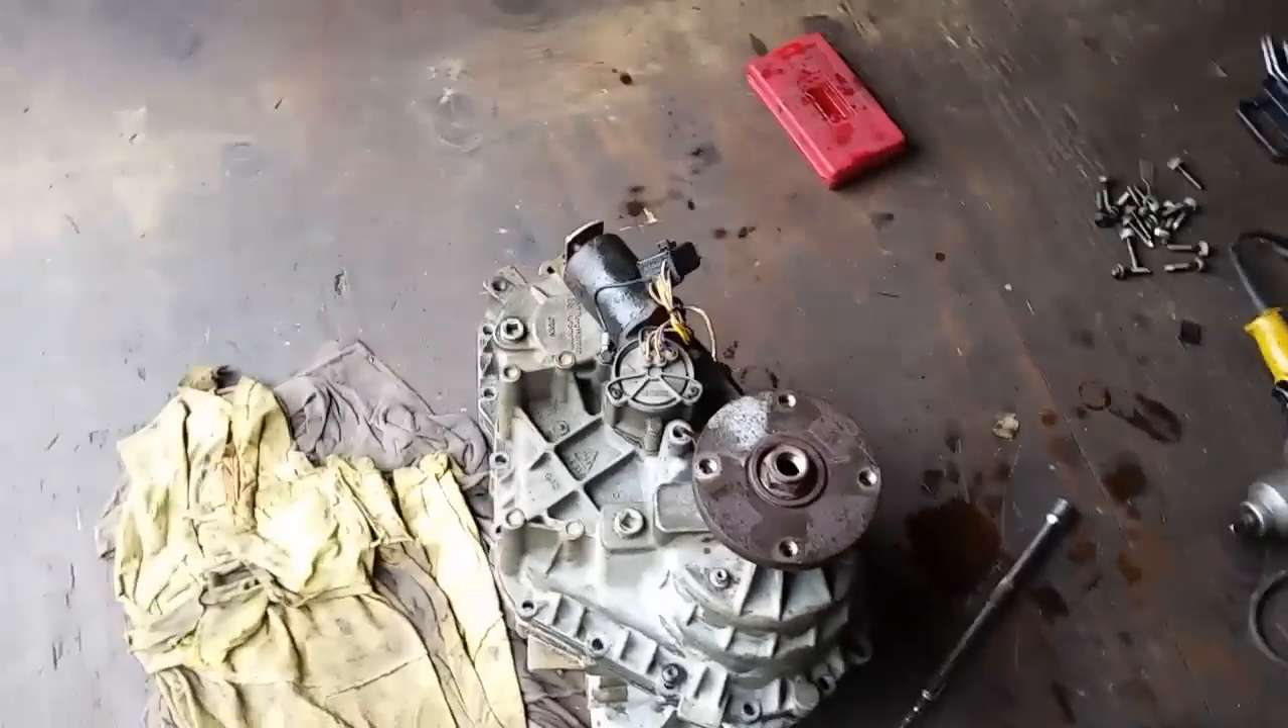Okay so the transfer case is out so bear with me.